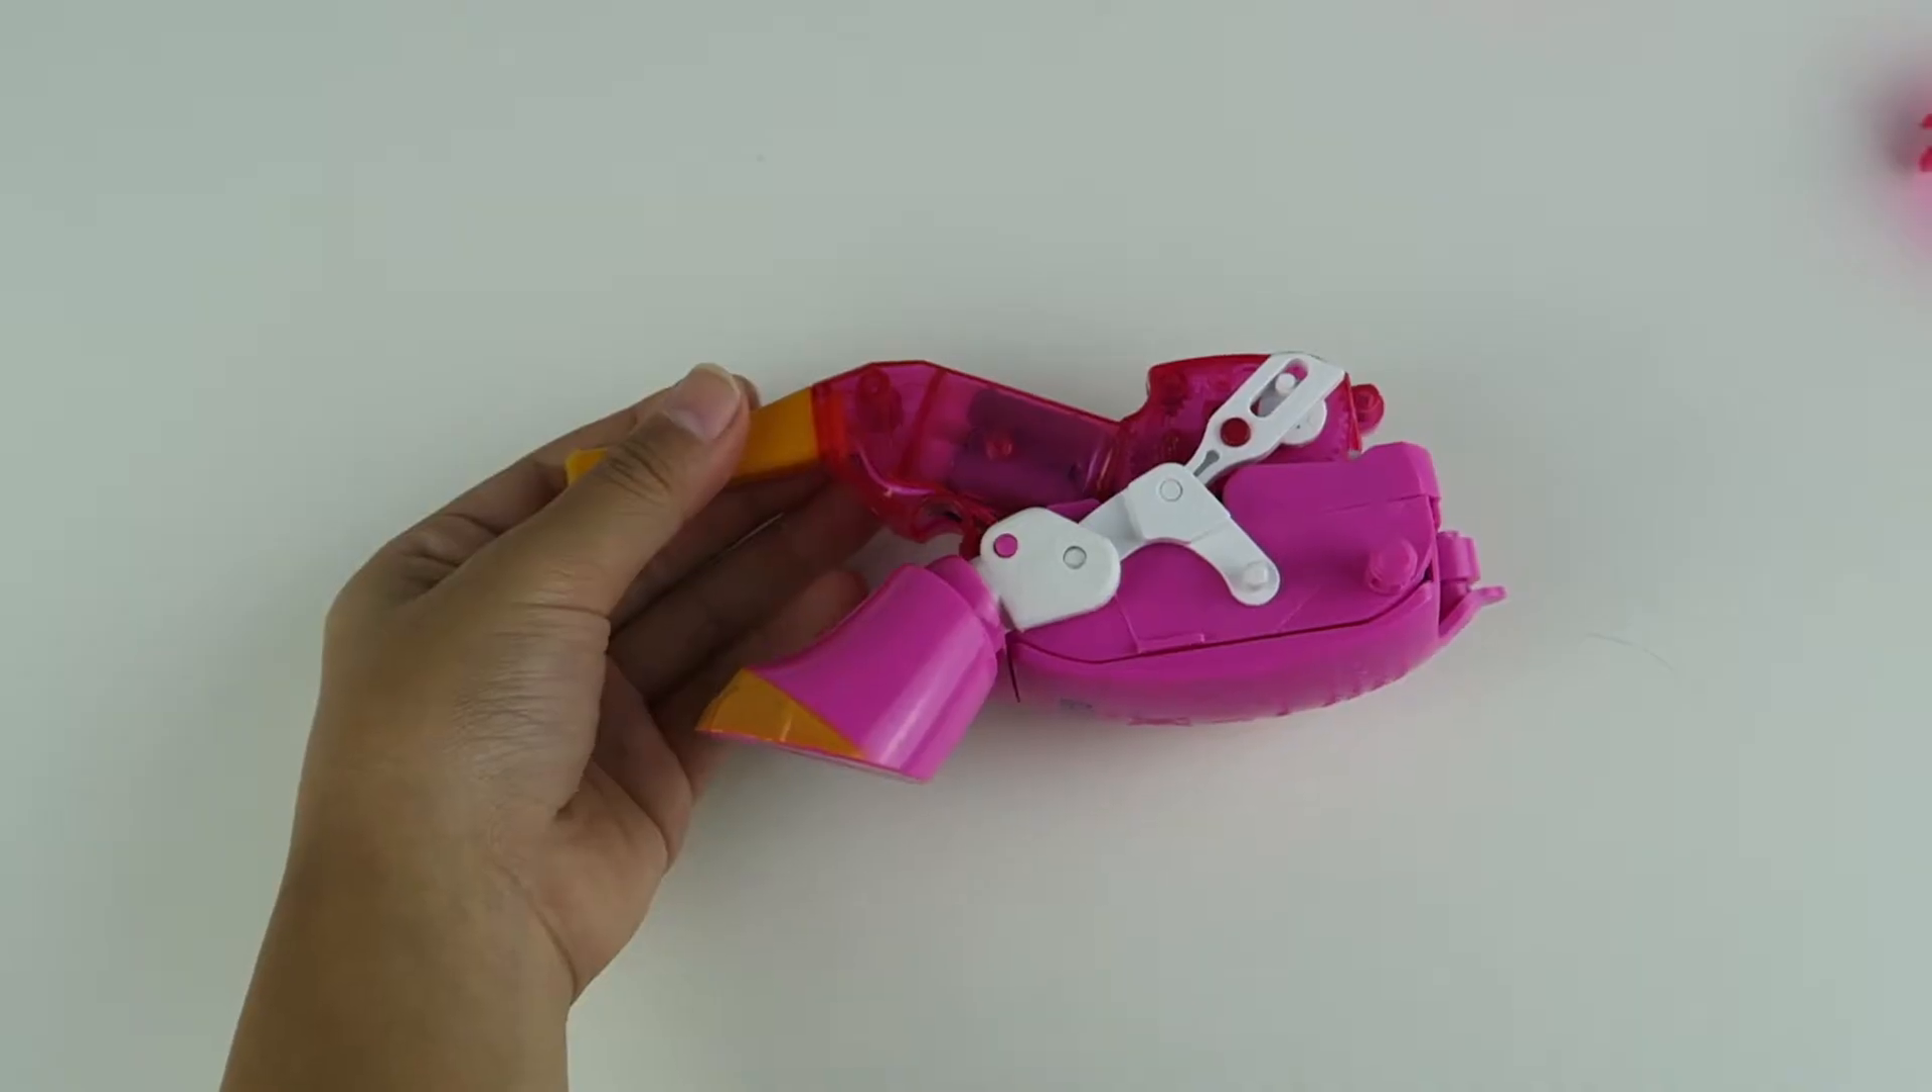We just put the front leg on.